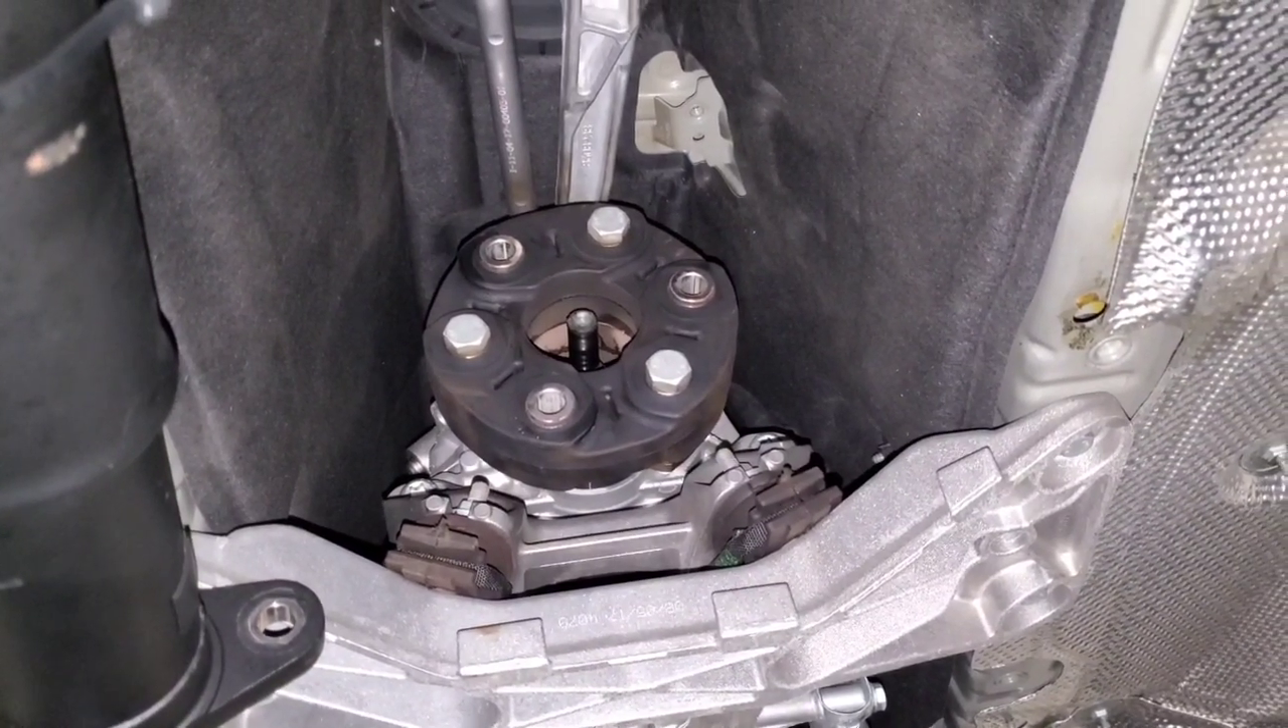So I've pulled the drive shaft off of the transmission now and there are a lot of little steps that you need to do before you can actually lower the transmission.